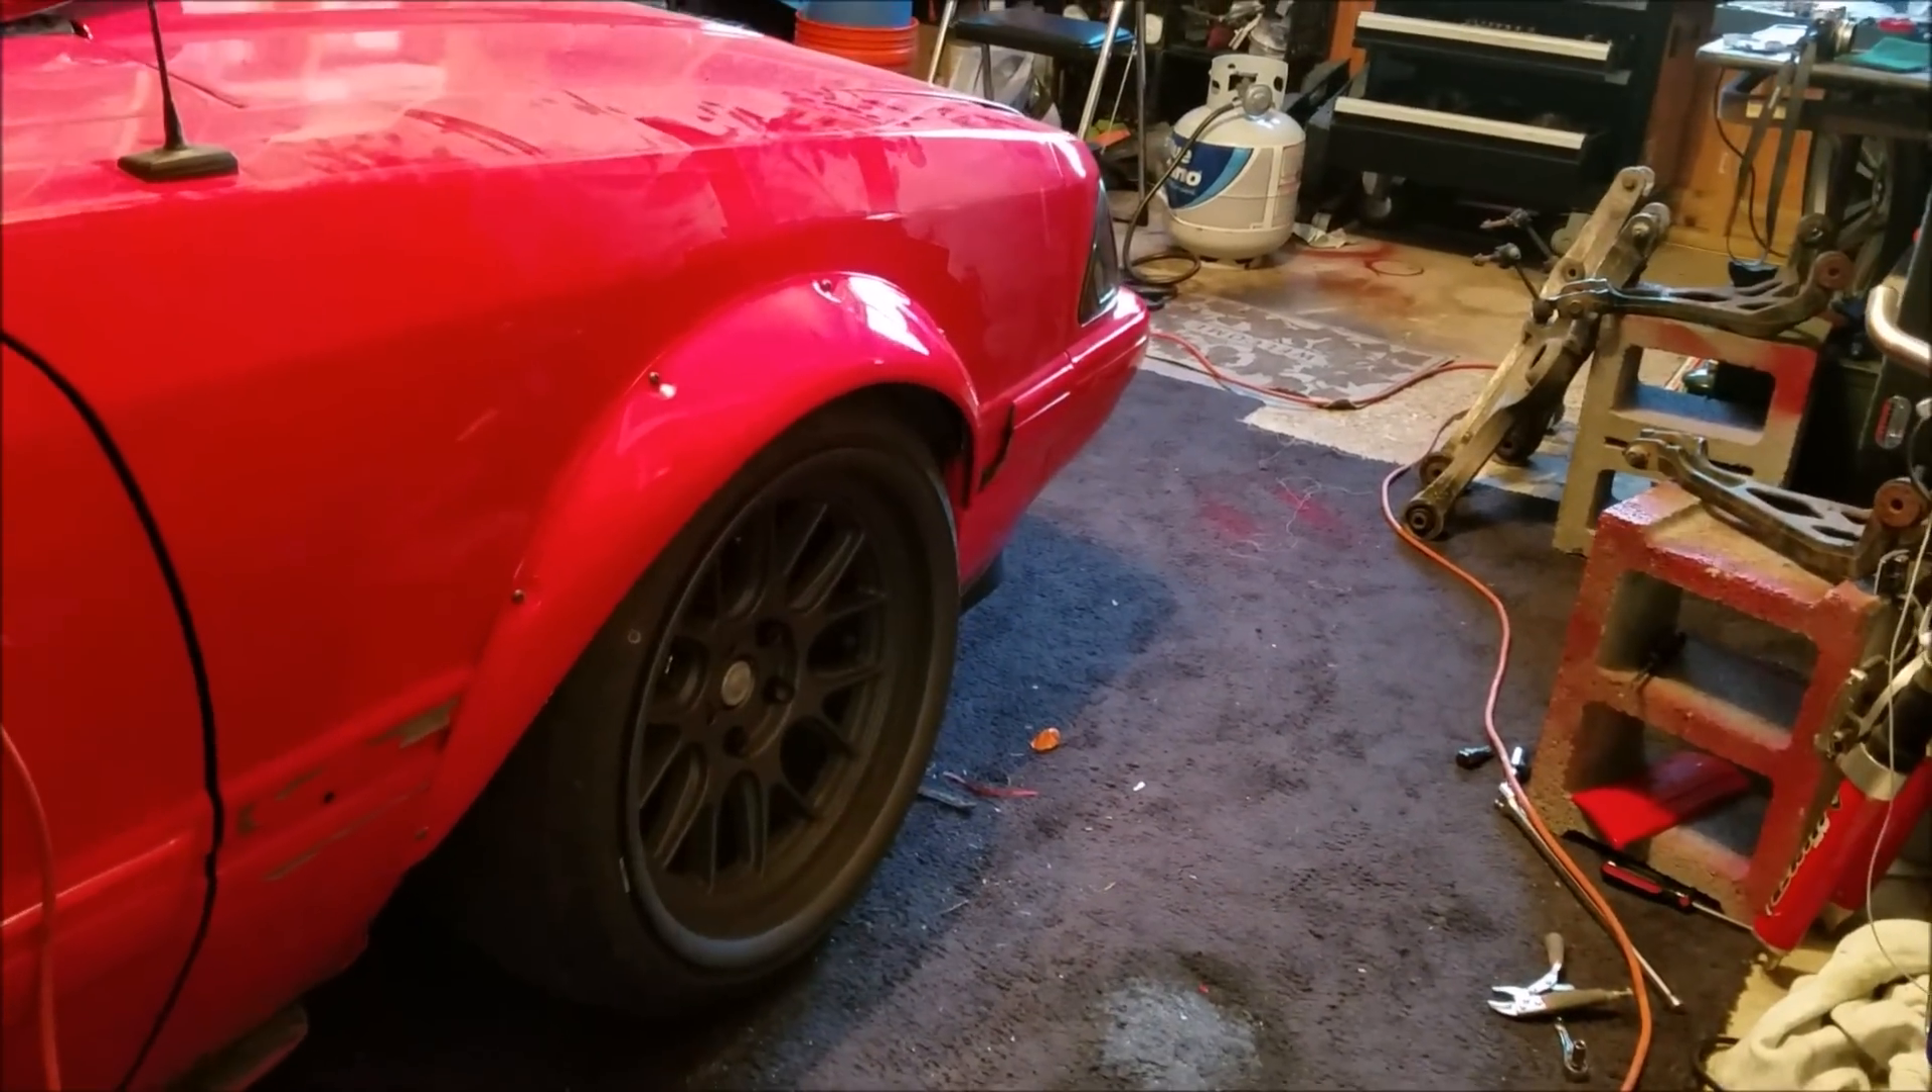Everything's bolted up. So that's one fender done.